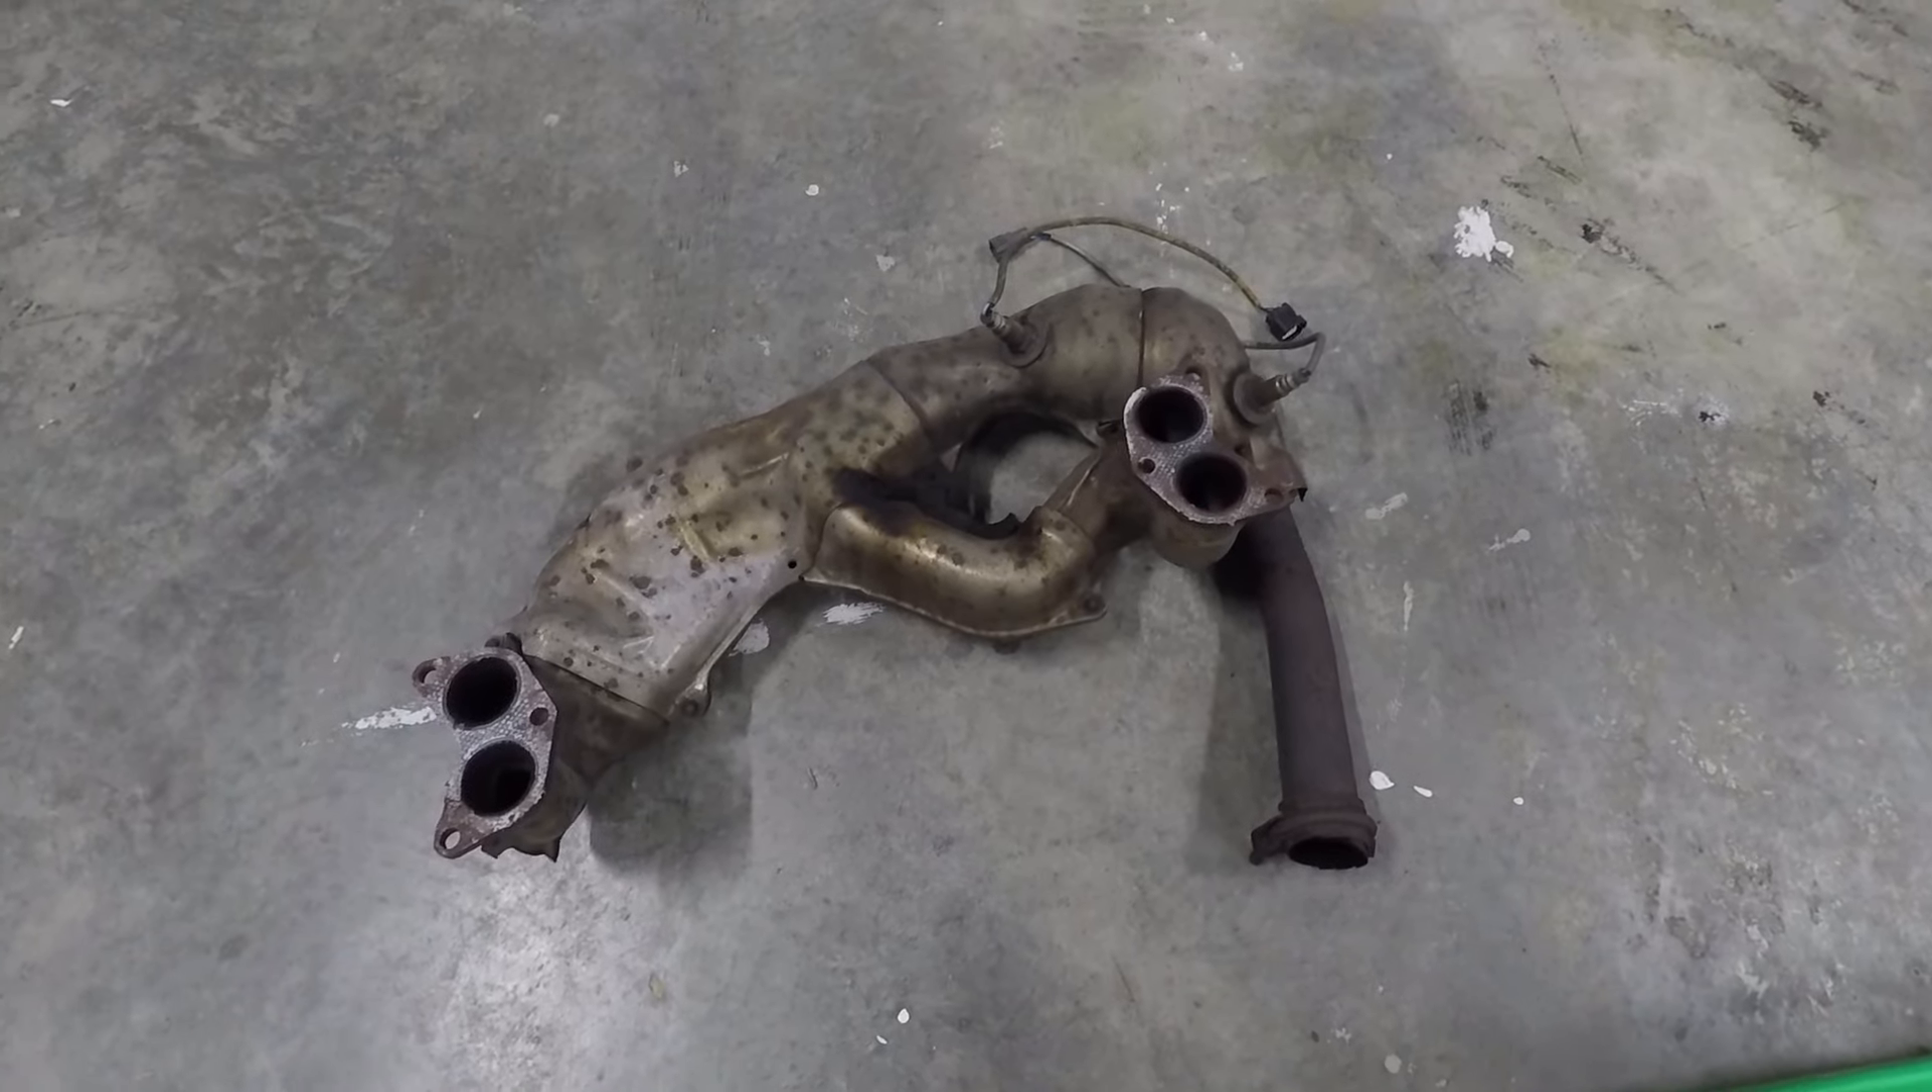I got the radiator out and the exhaust manifold off and we'll check this out.